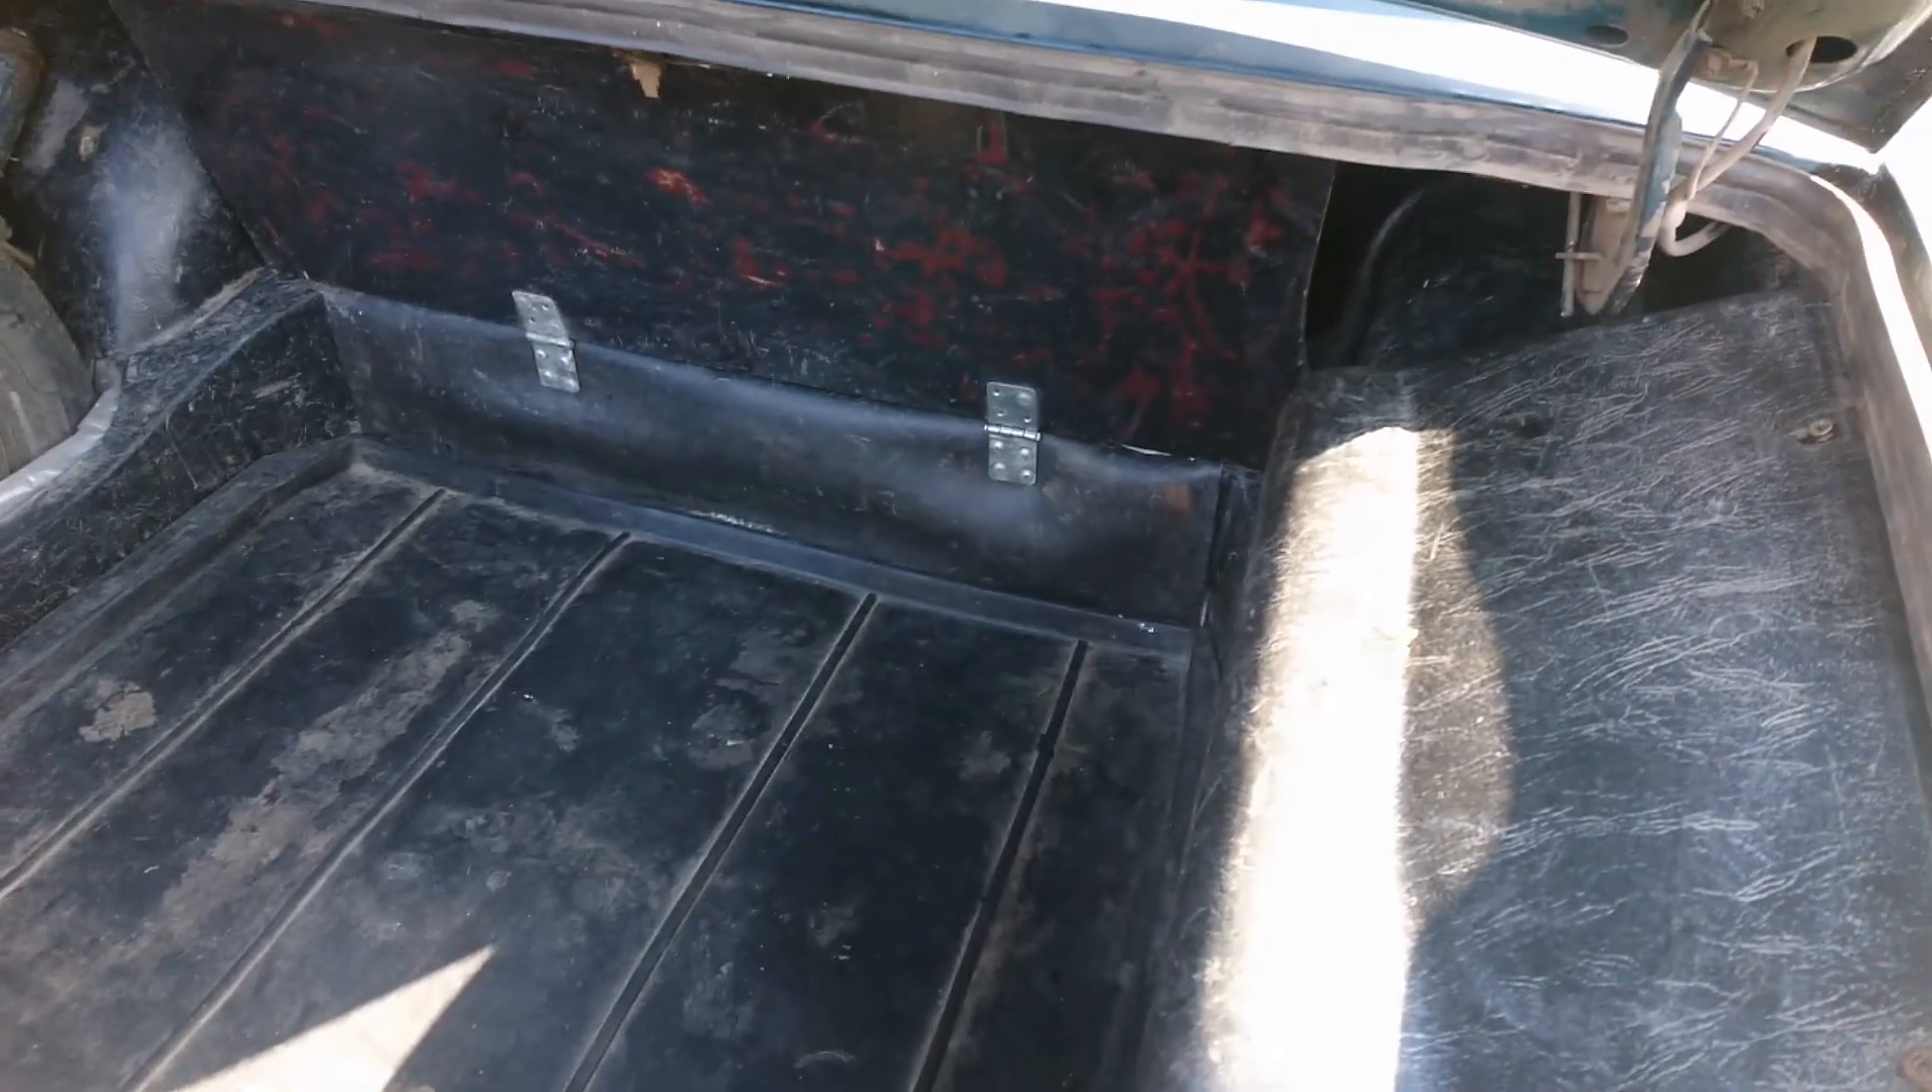Вот я уже все собрал. Все обшивки. Коврик.